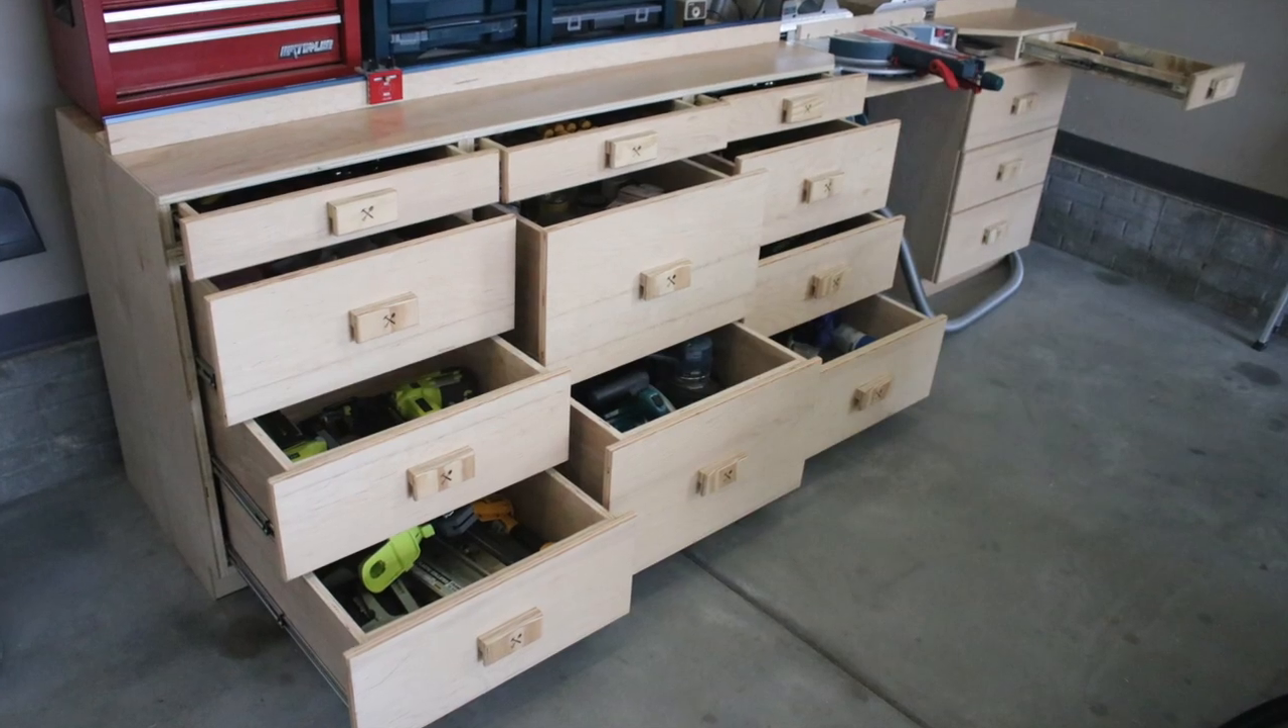All the drawer pulls are in and the drawers on the dream miter station are now finished.